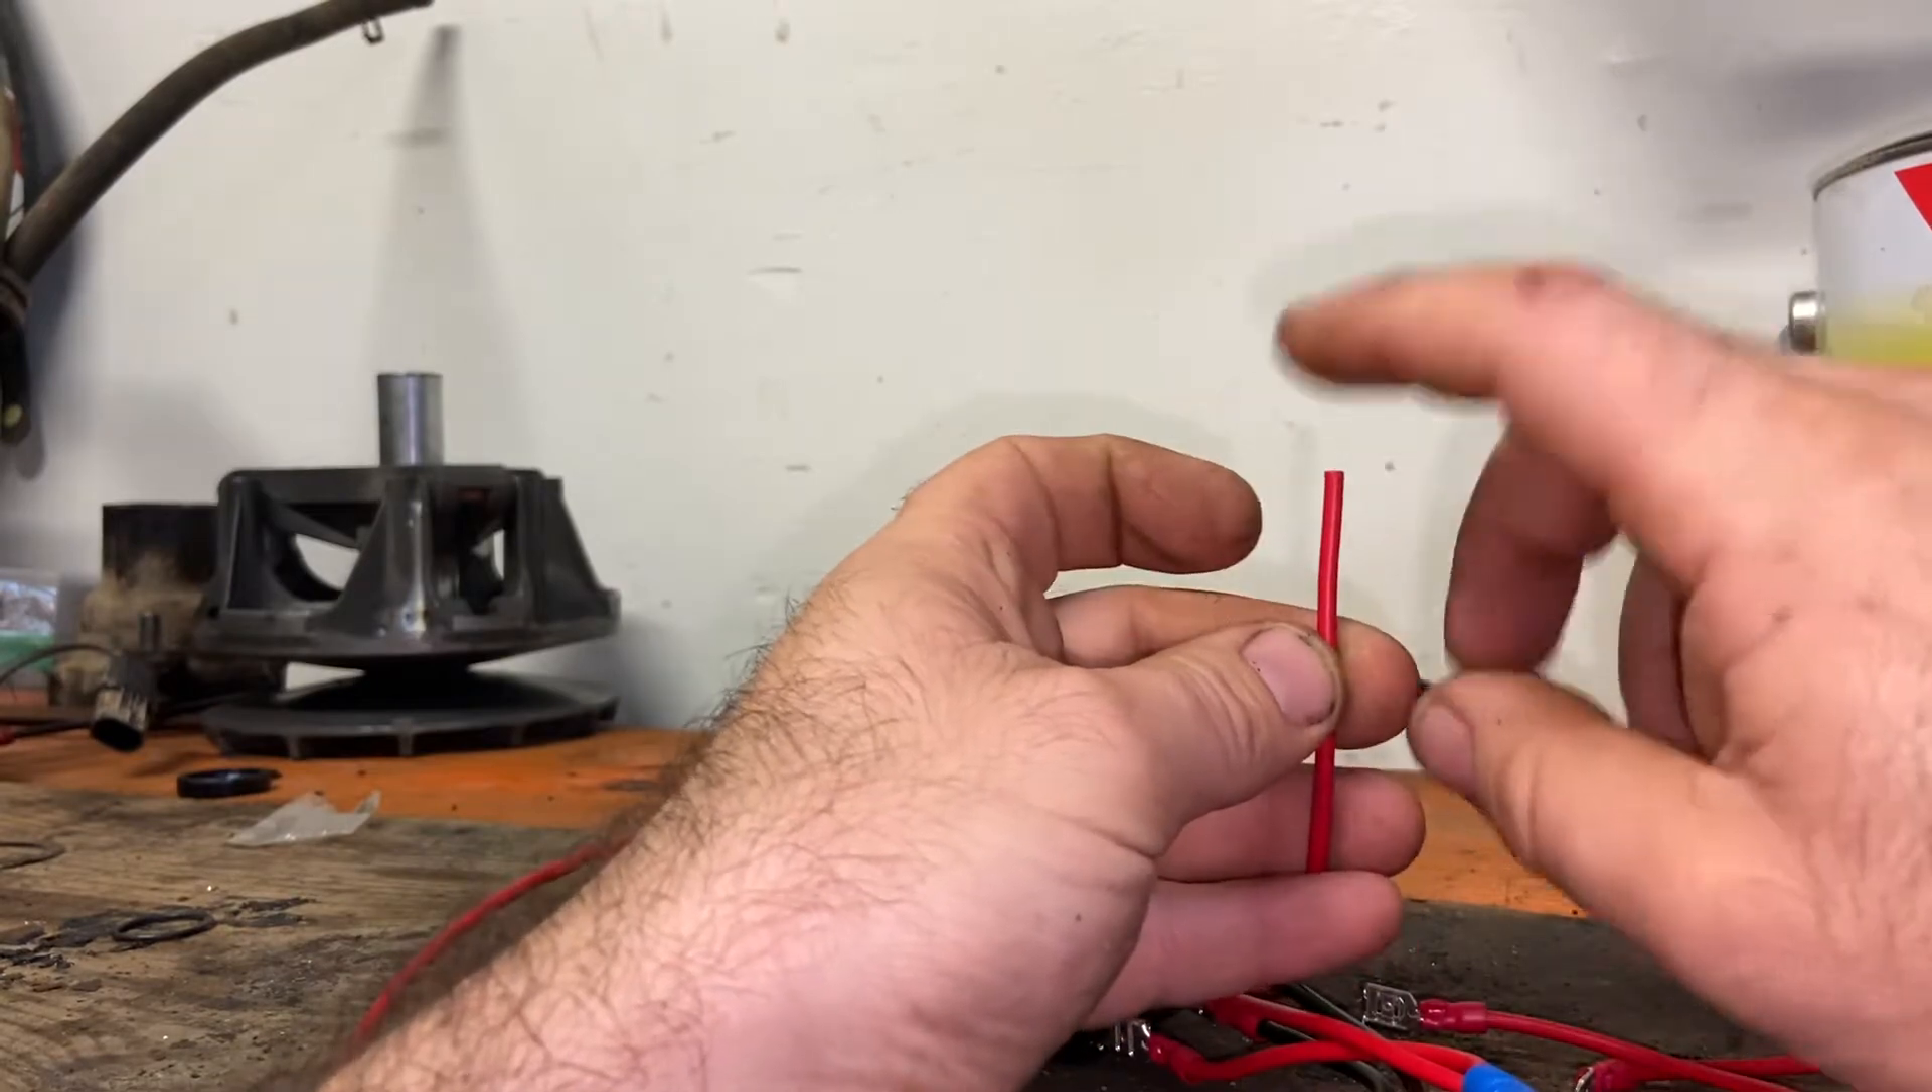I haven't put a spade on here yet but this should be a male spade on this end.